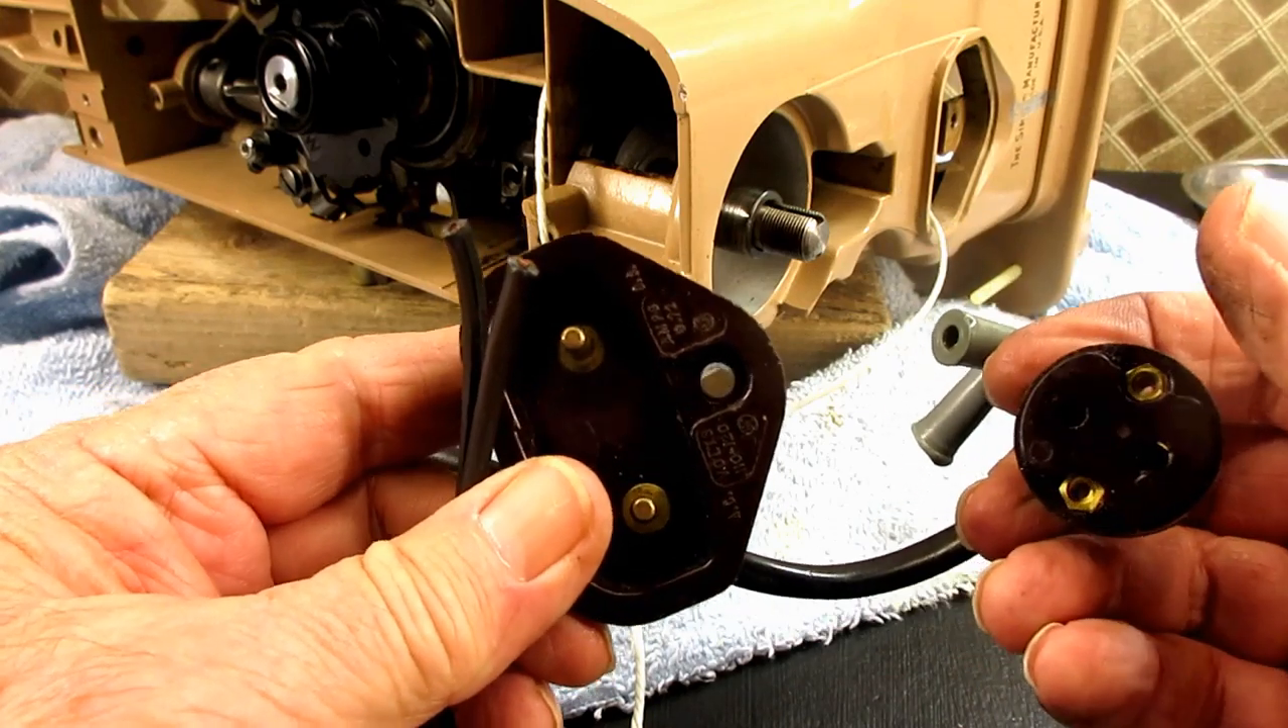And now I have my whole, uh, wire harness with both terminals out of the machine.